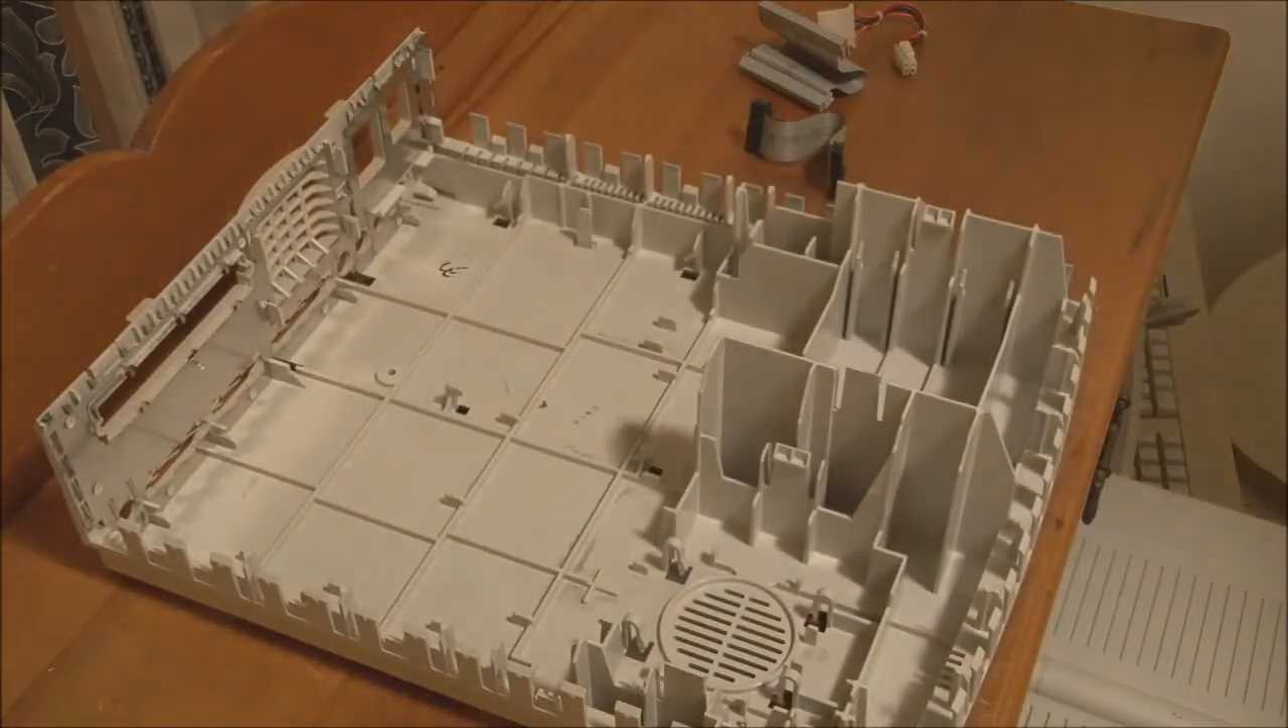So the machine is now completely disassembled.